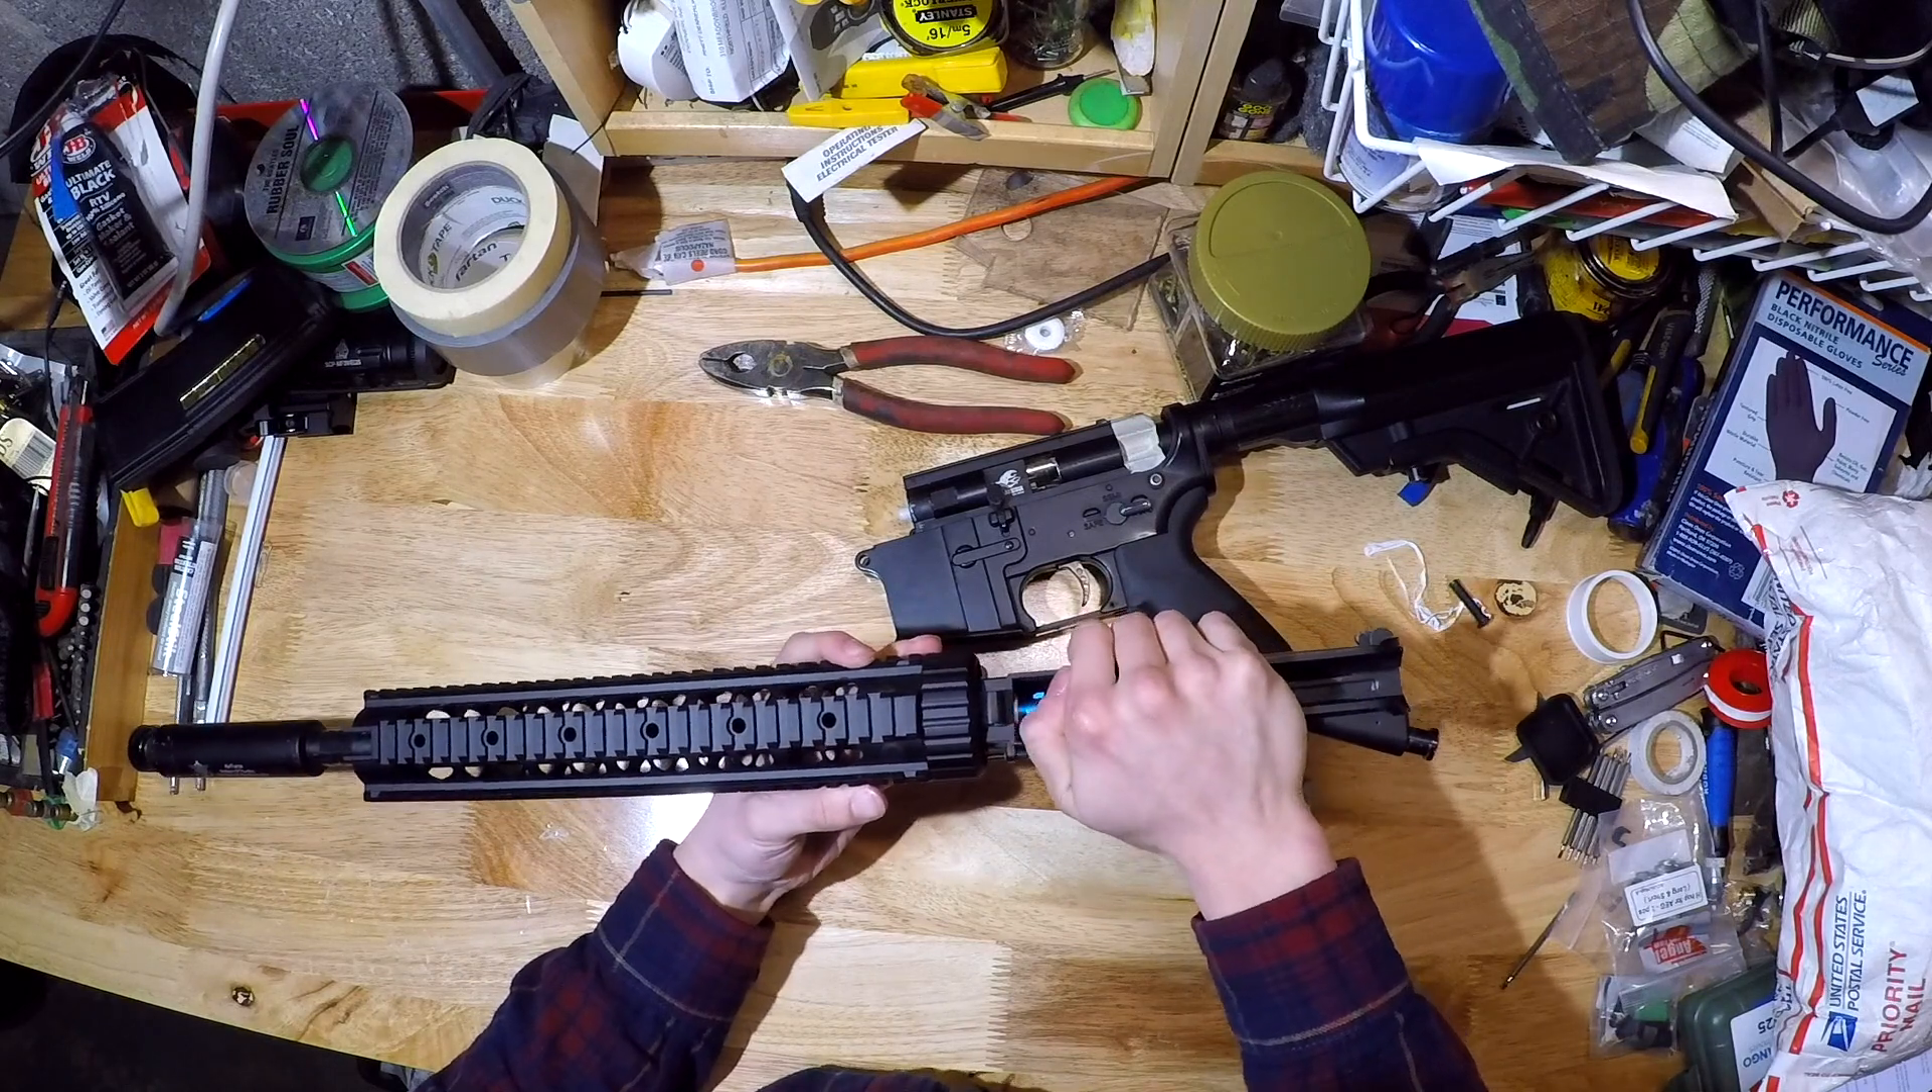We should have our barrel attached.